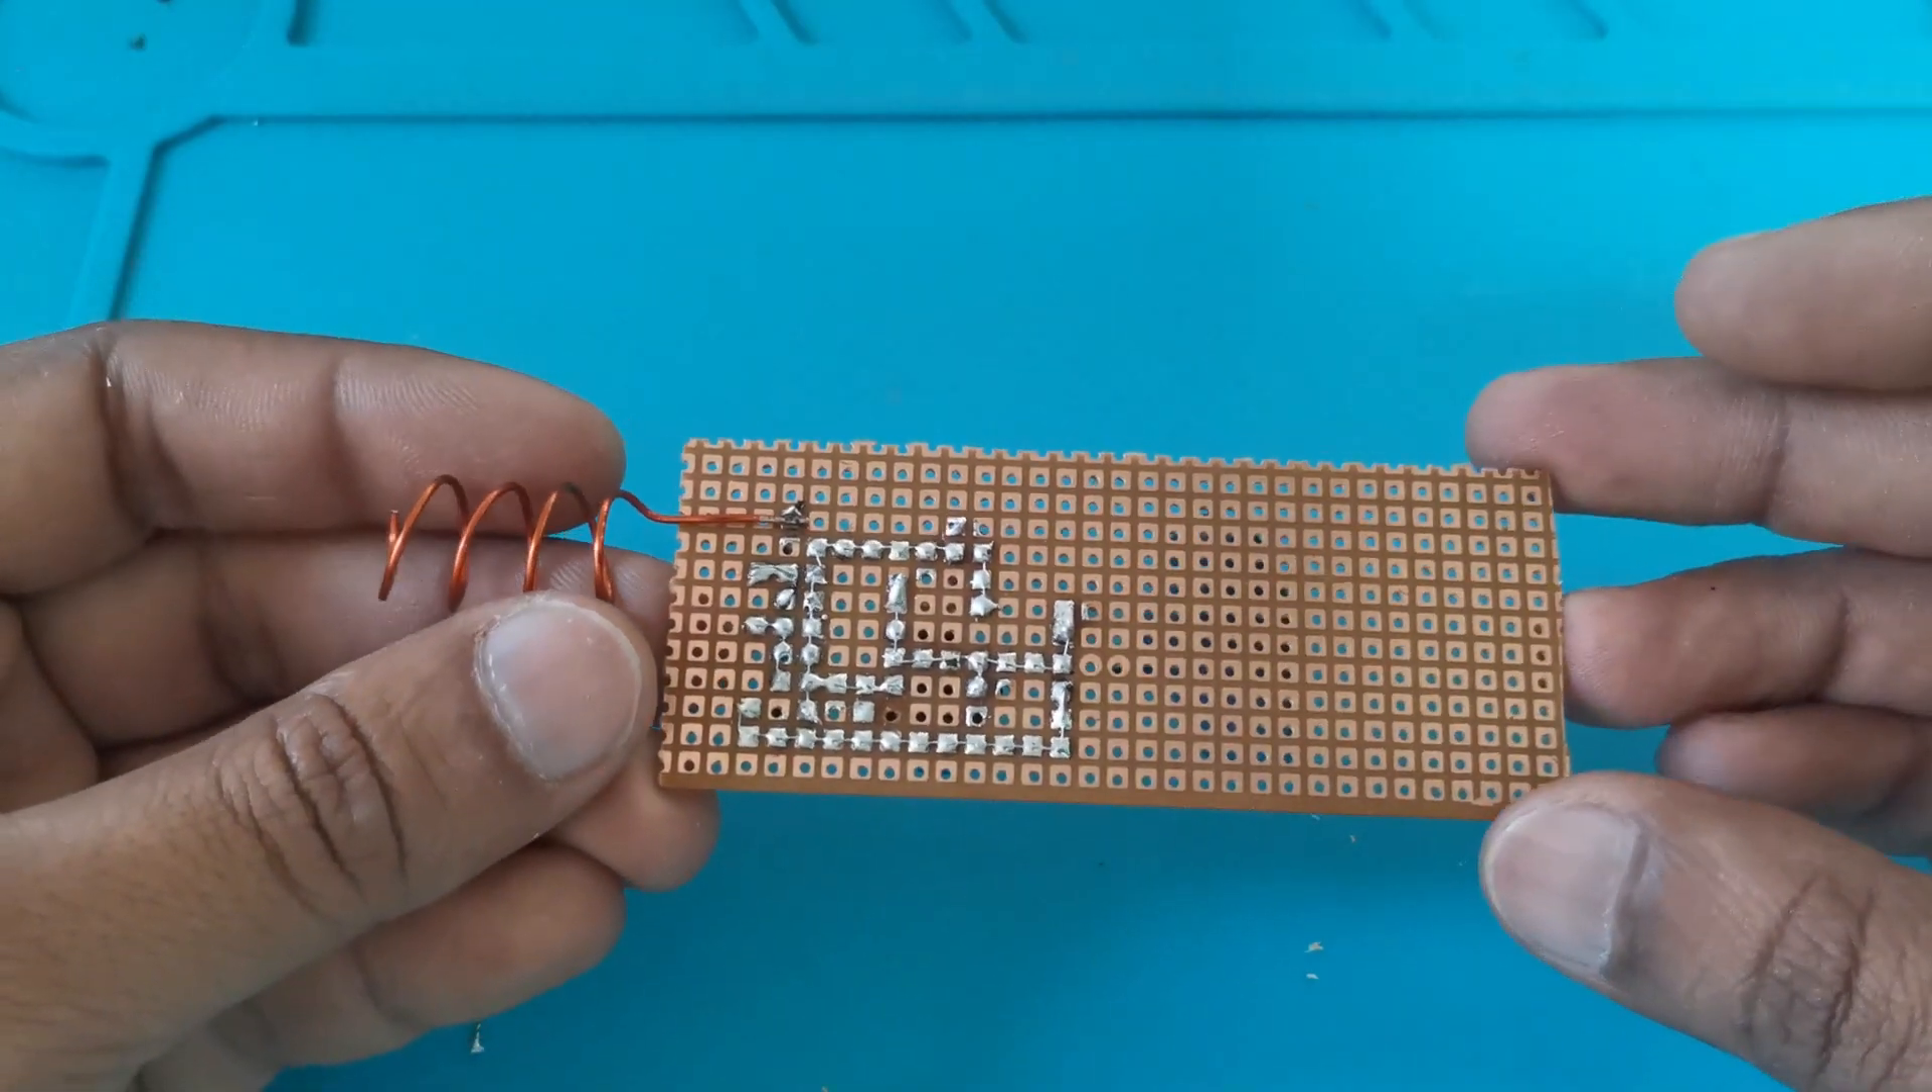यहां पर circuit के सारे connections मैंने बना लिया है tracks बना लिया है।